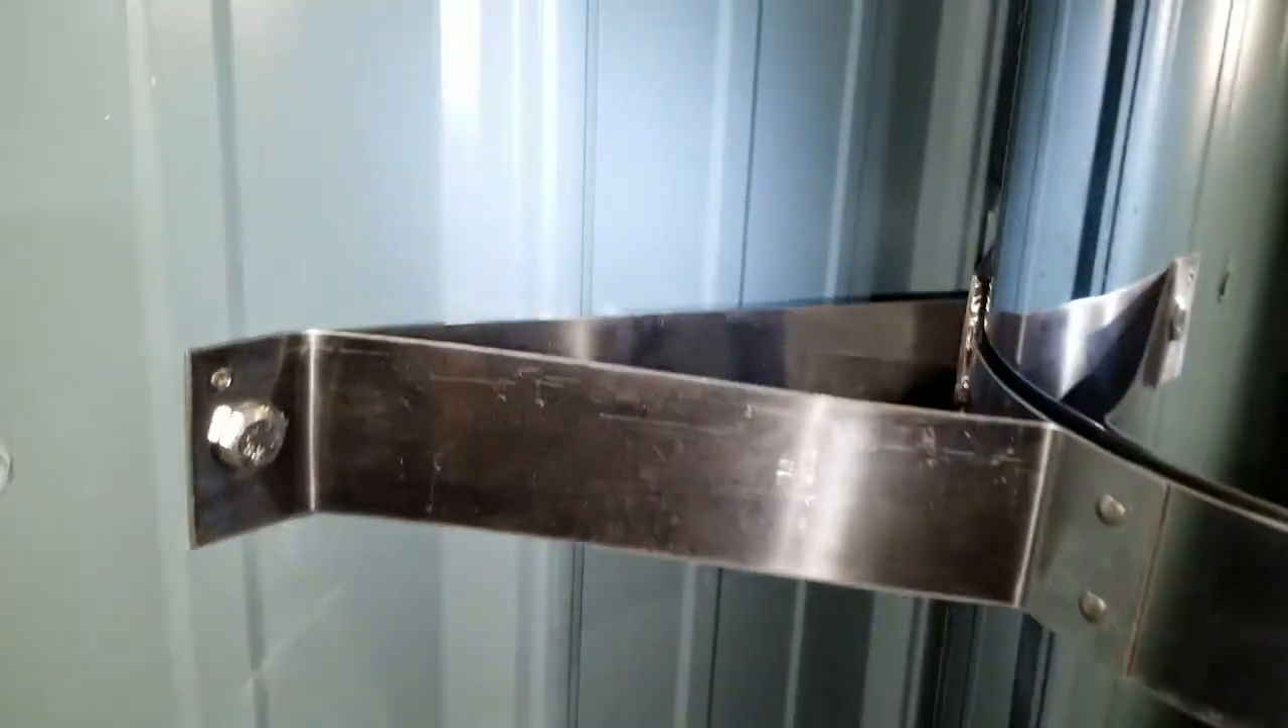Well, we got our support on. So, I had to cut it in half to get it to go around.